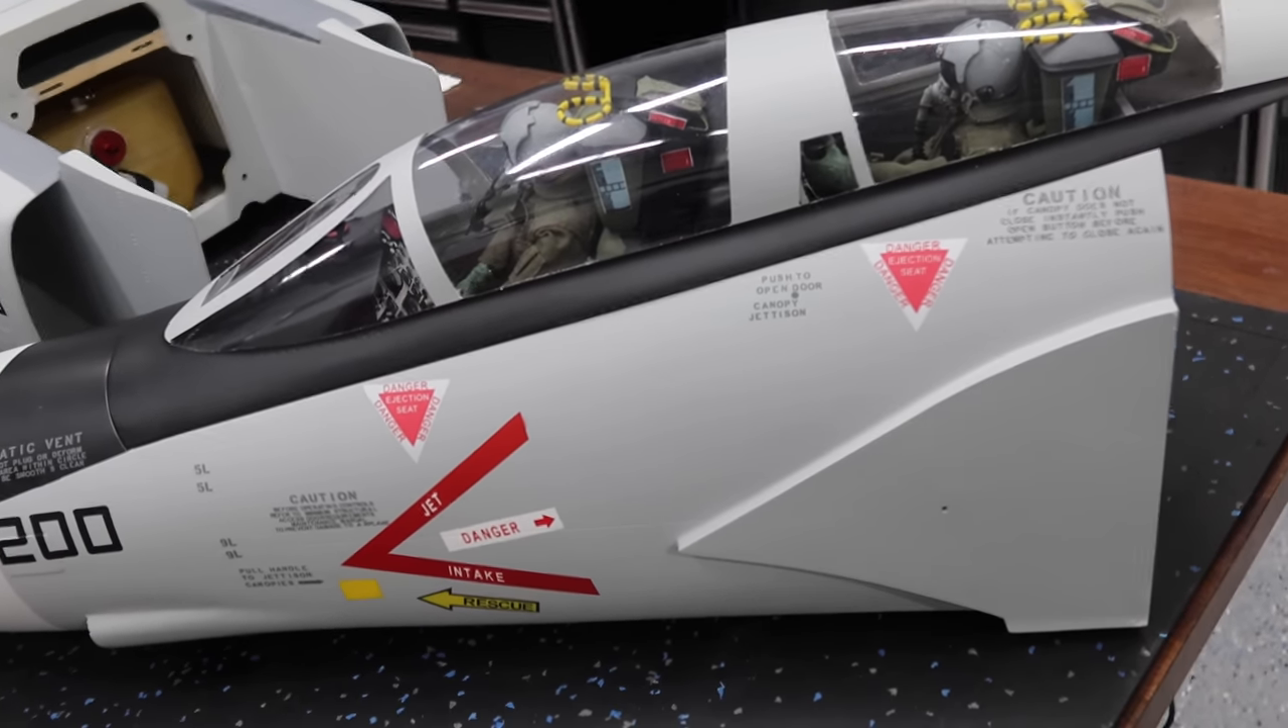Alright guys, so we got the pilots and cockpit all mounted in the canopy.